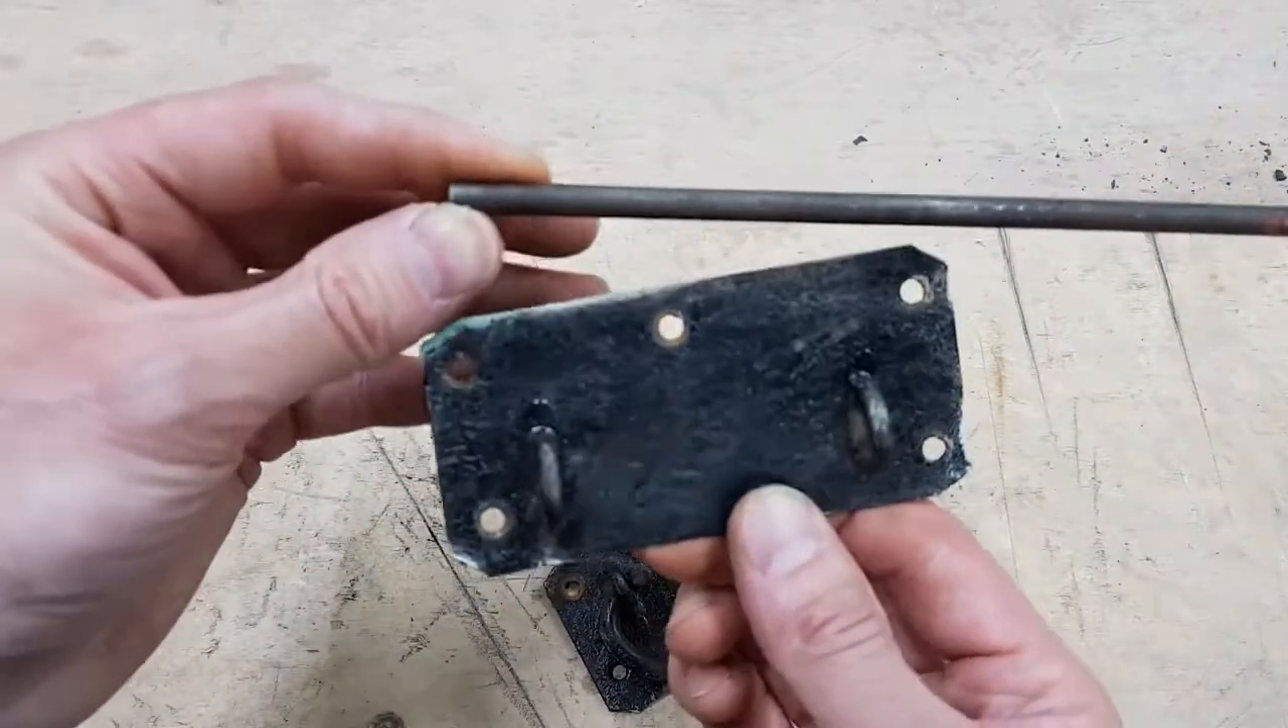Unfortunately the rod is missing from this plate here so I've got a six mil rod which I plan to bend and make a handle out of this.